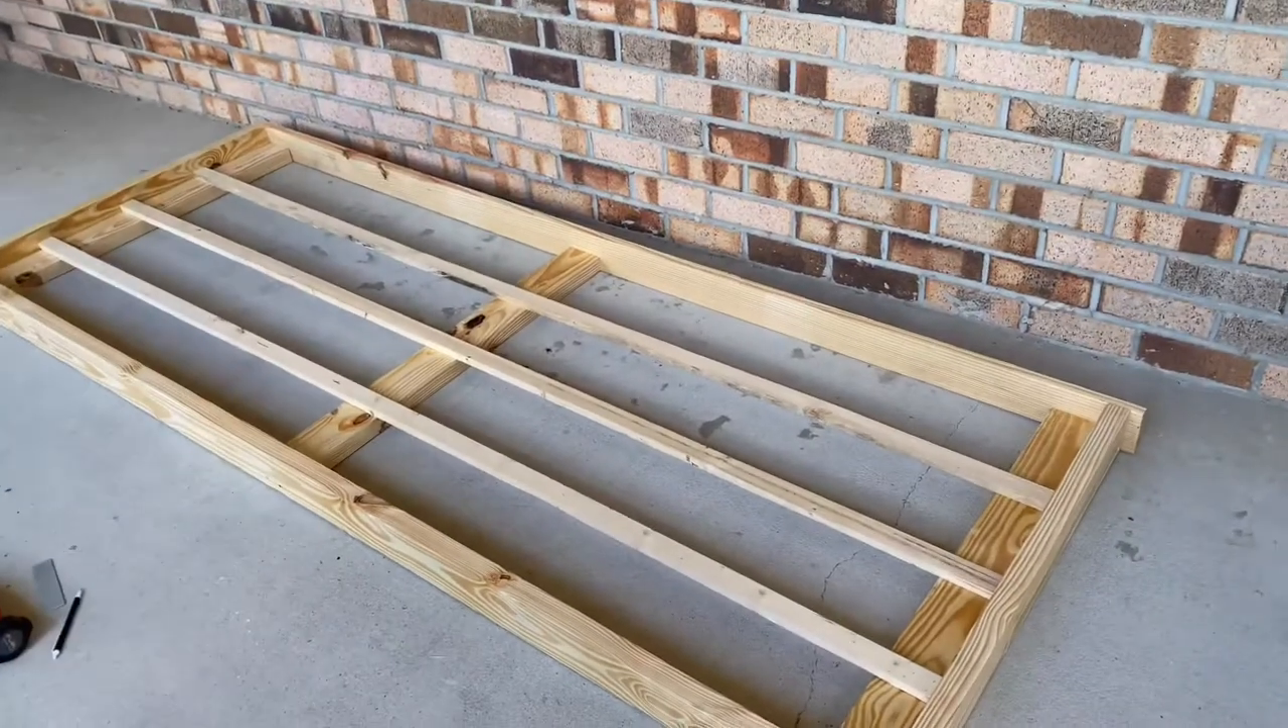Voila! There's our rail put together.